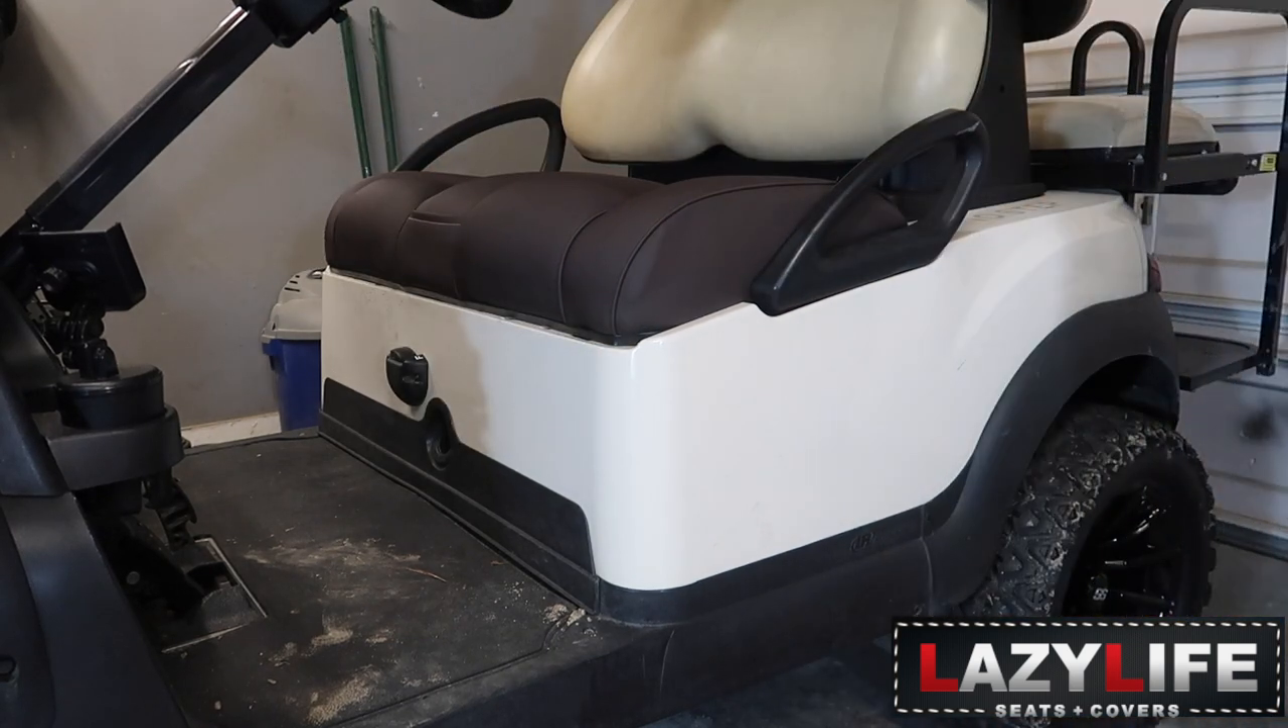Once everything's lined up, drop it into place and your new Lazy Life seat bottom is been installed.